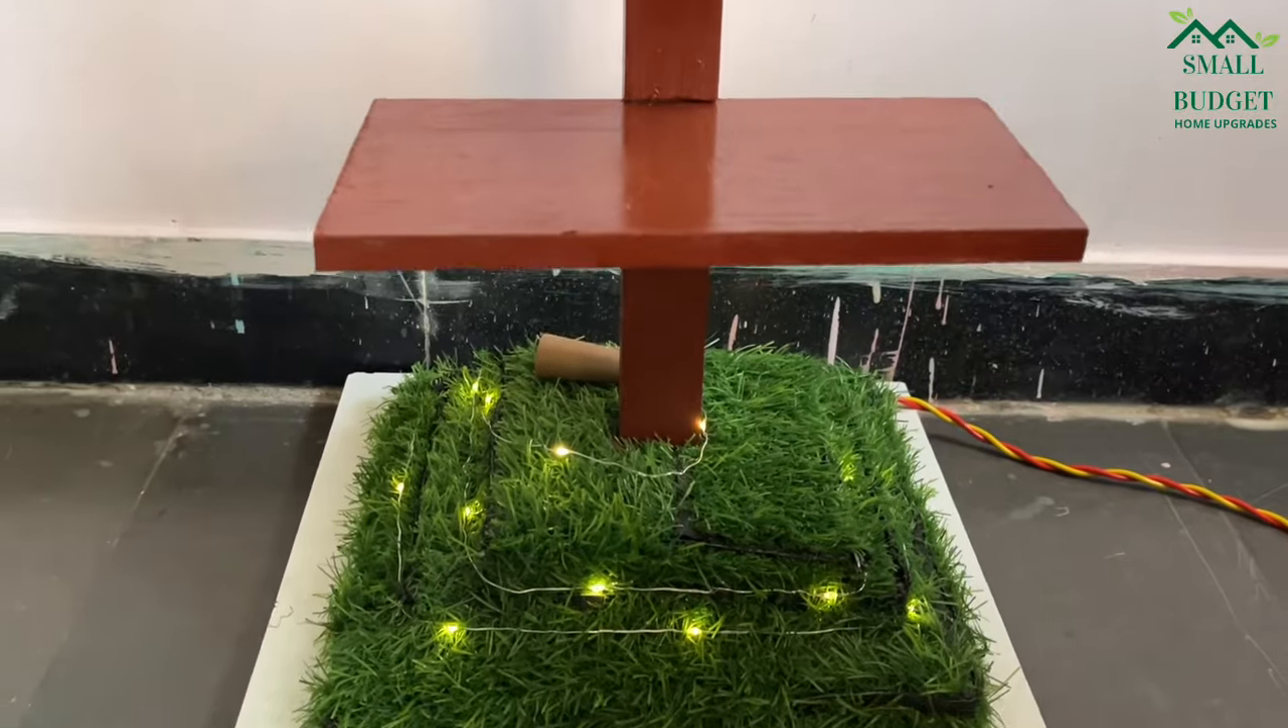Adding some string lights here on the base our lamp is ready.